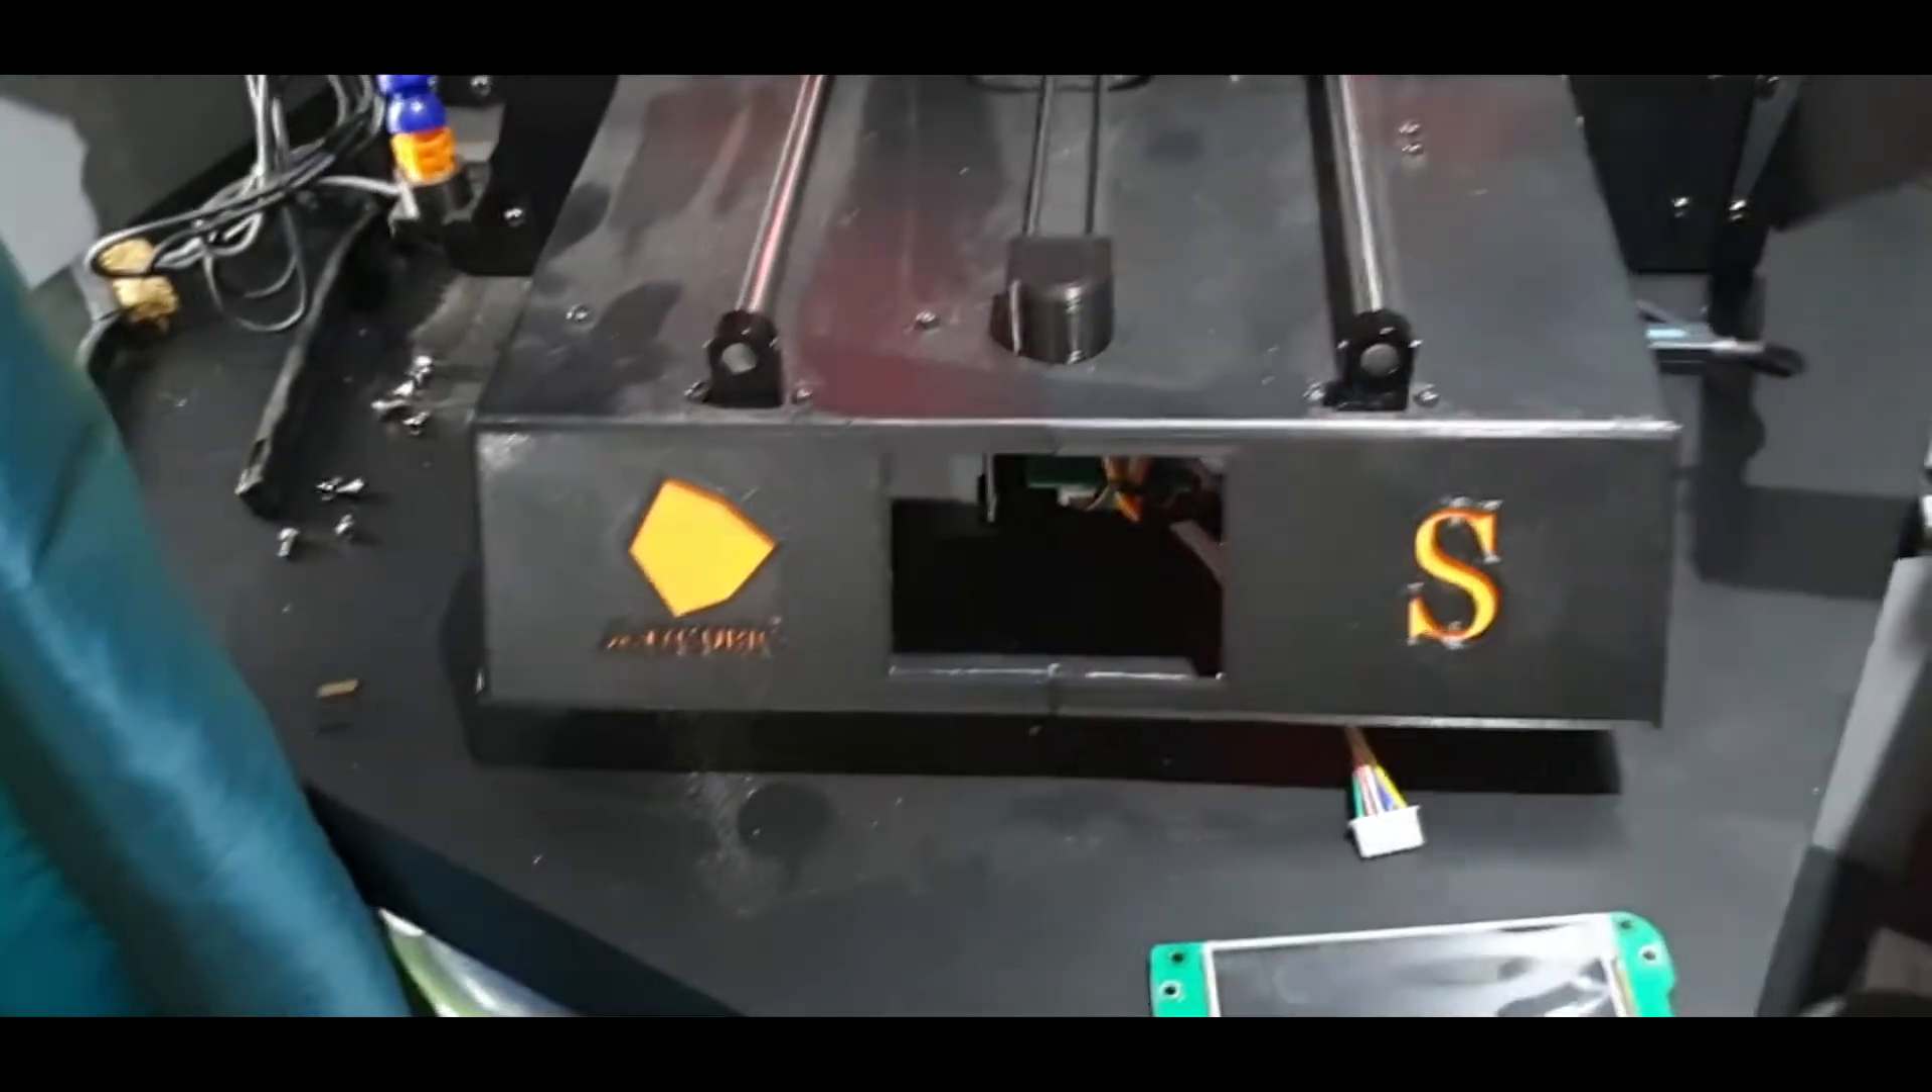So I have an Anycubic i3 Mega S and as you can see I've removed the screen from mine.